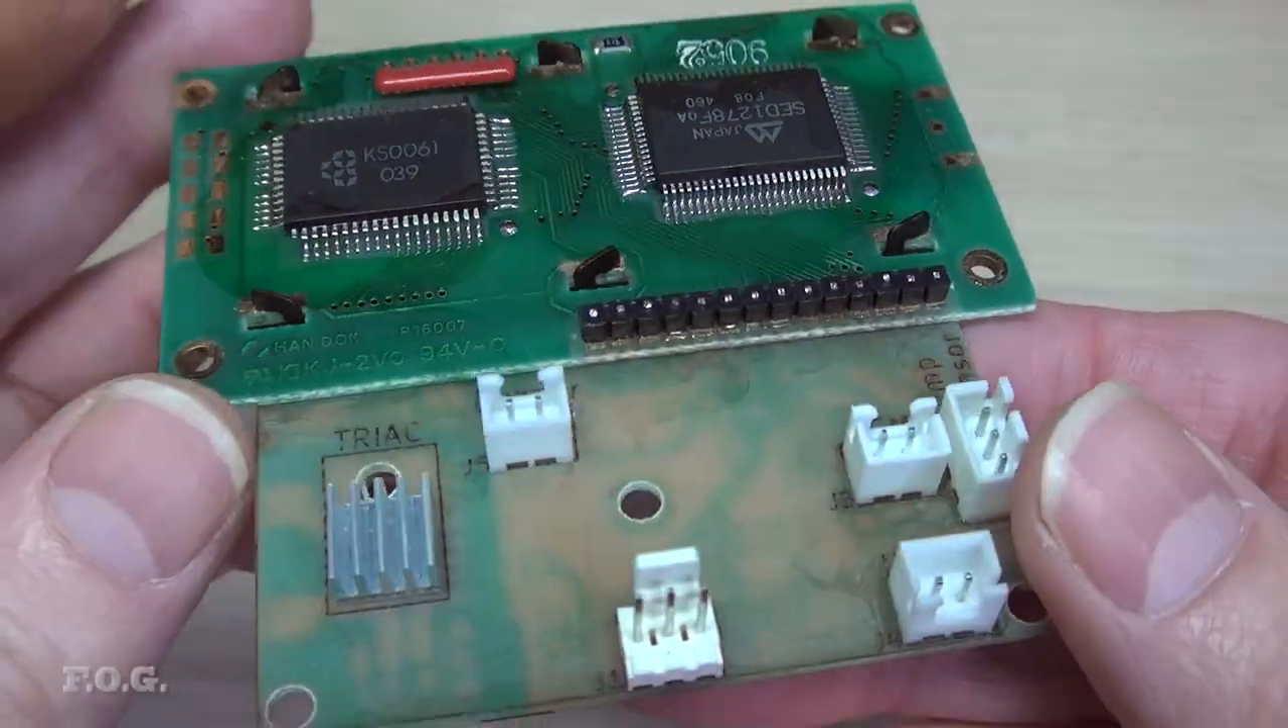On the back side here I've stuck on the little heat sink for the triac.